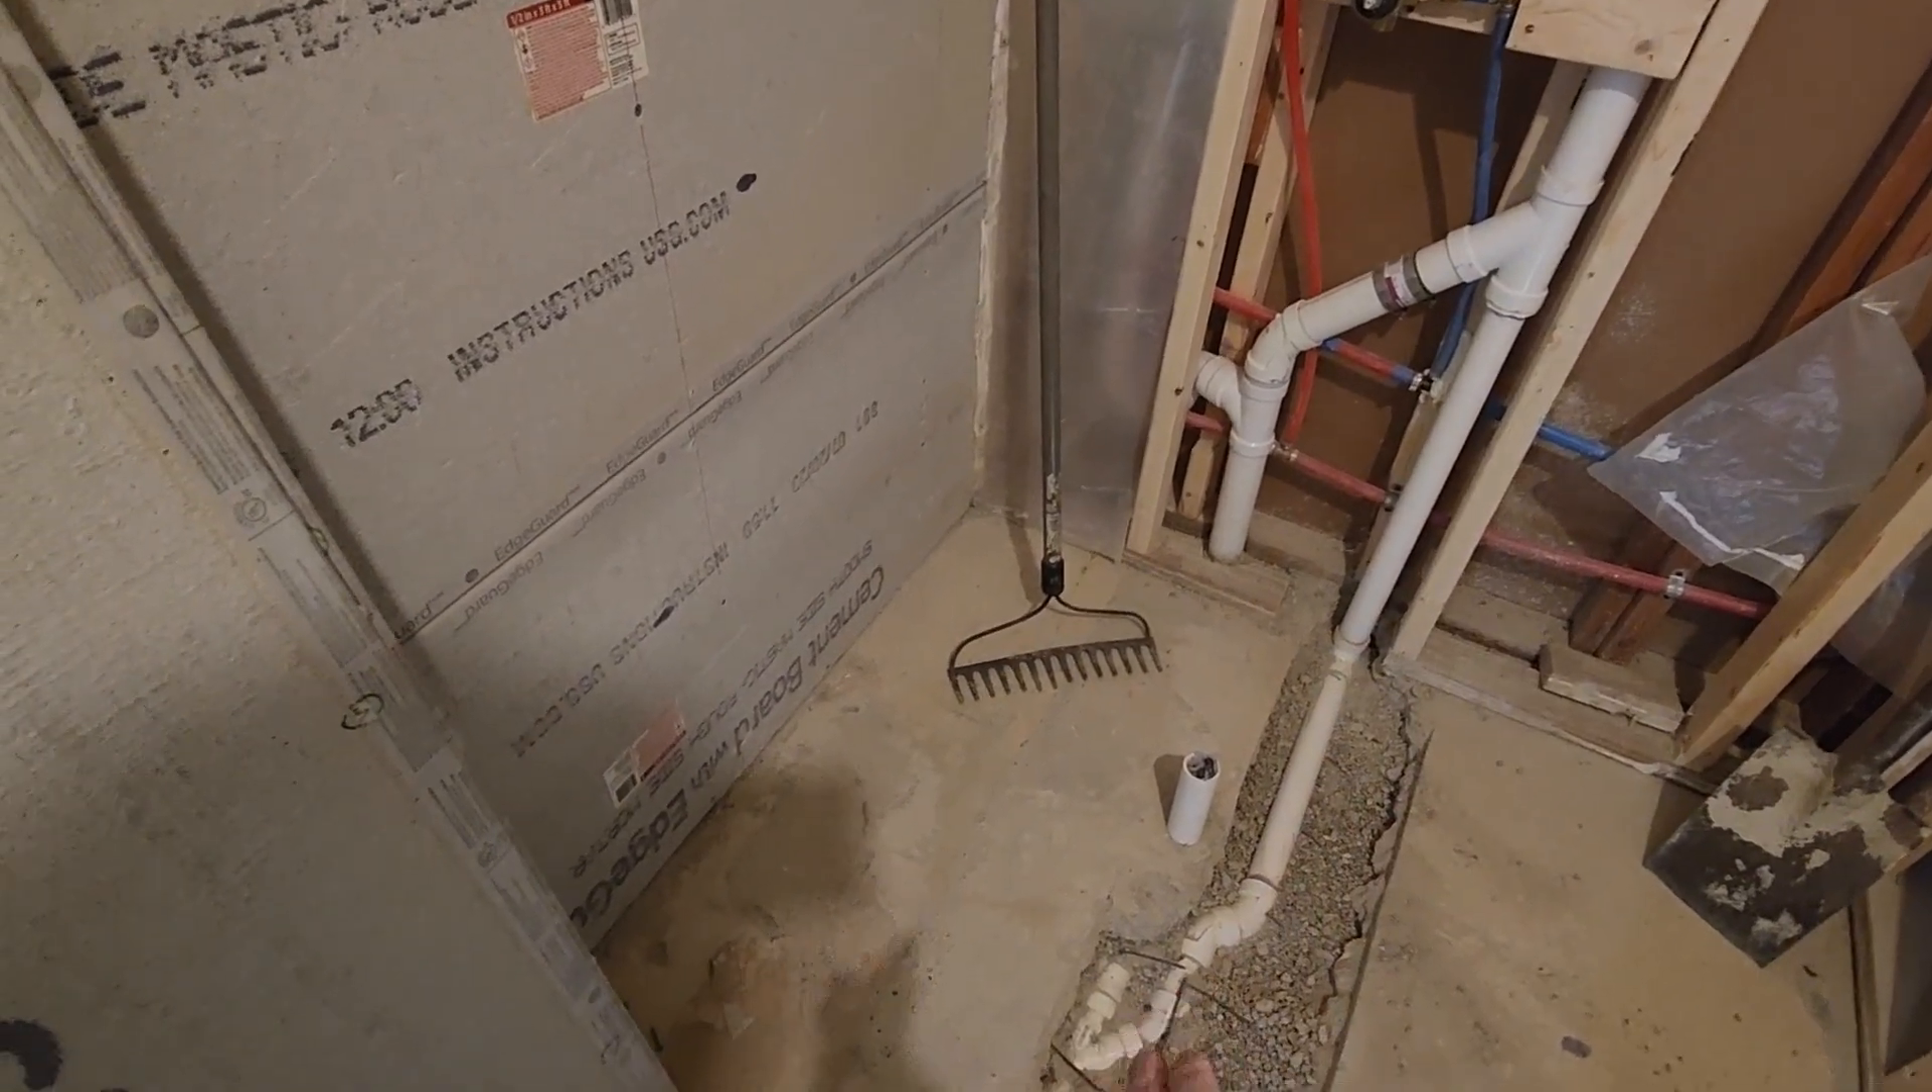This vent pipe right here was not there so i had to add that.